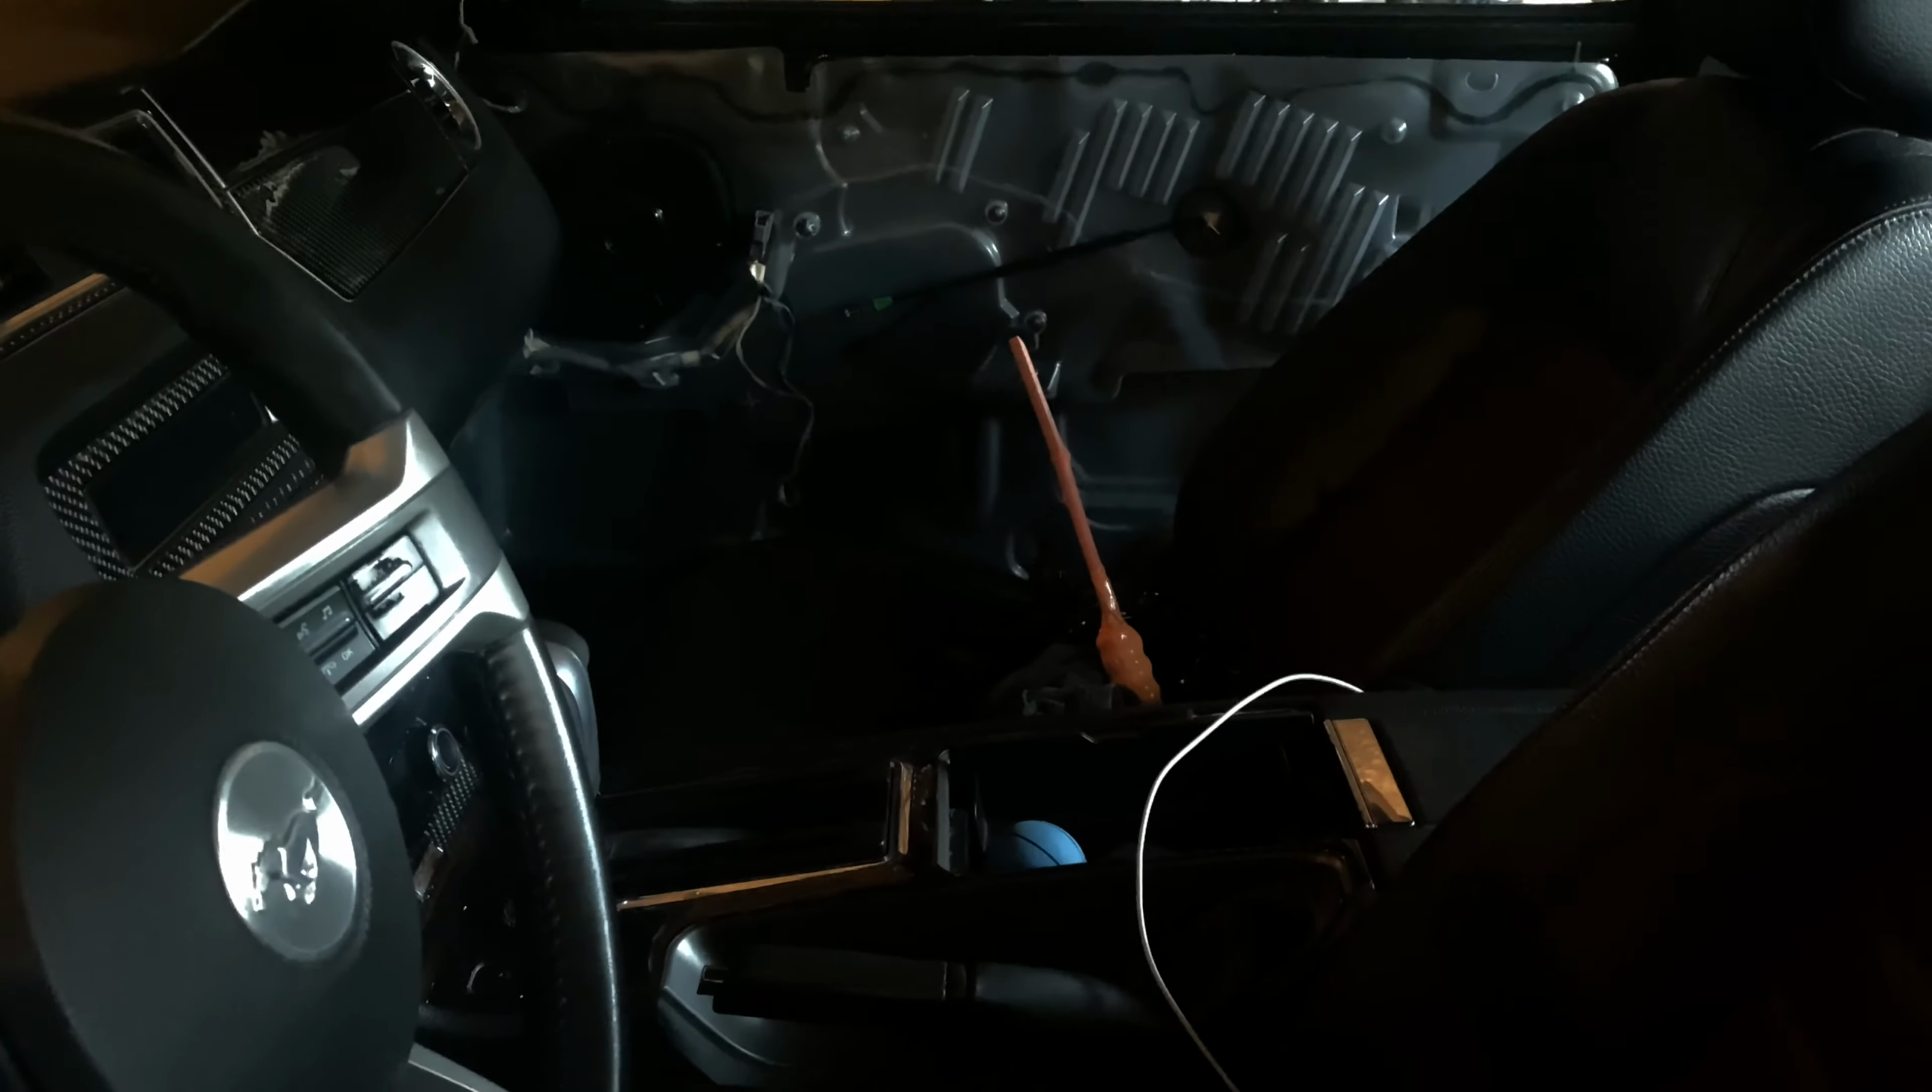I still don't have a door panel back there or anything.